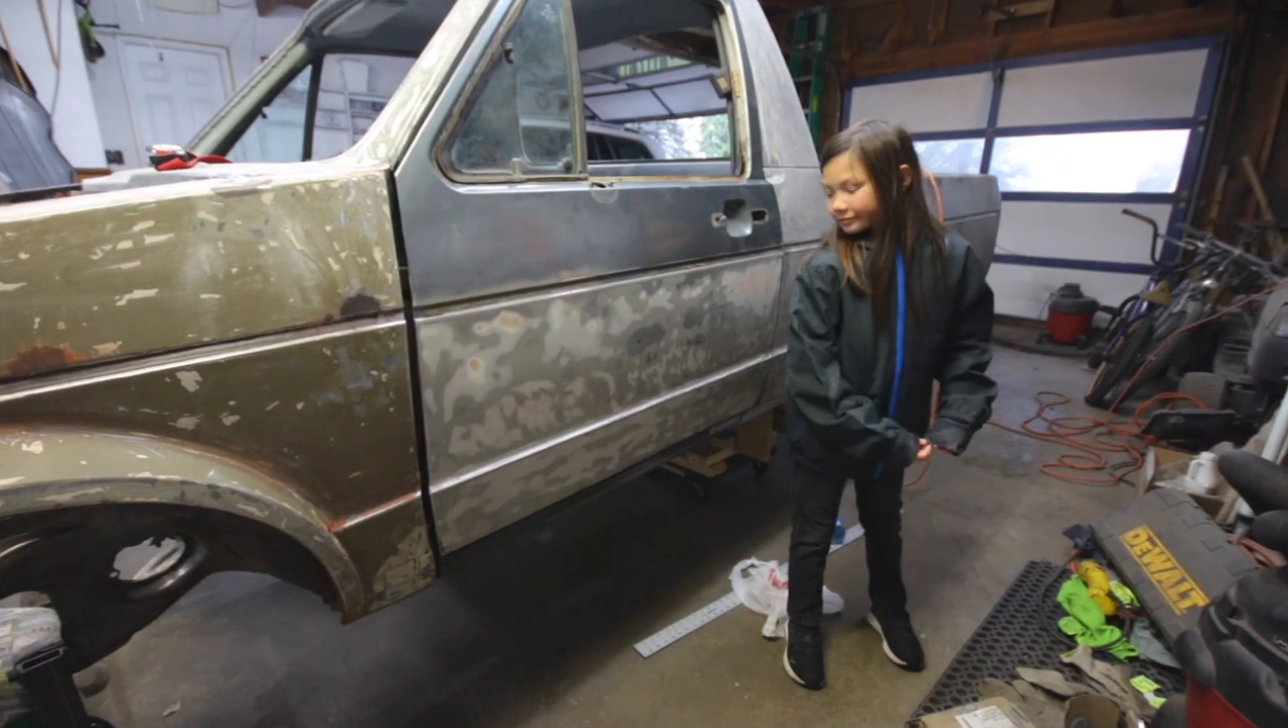And I ended up putting the doors back on so I could get an idea of how things are on the doors.